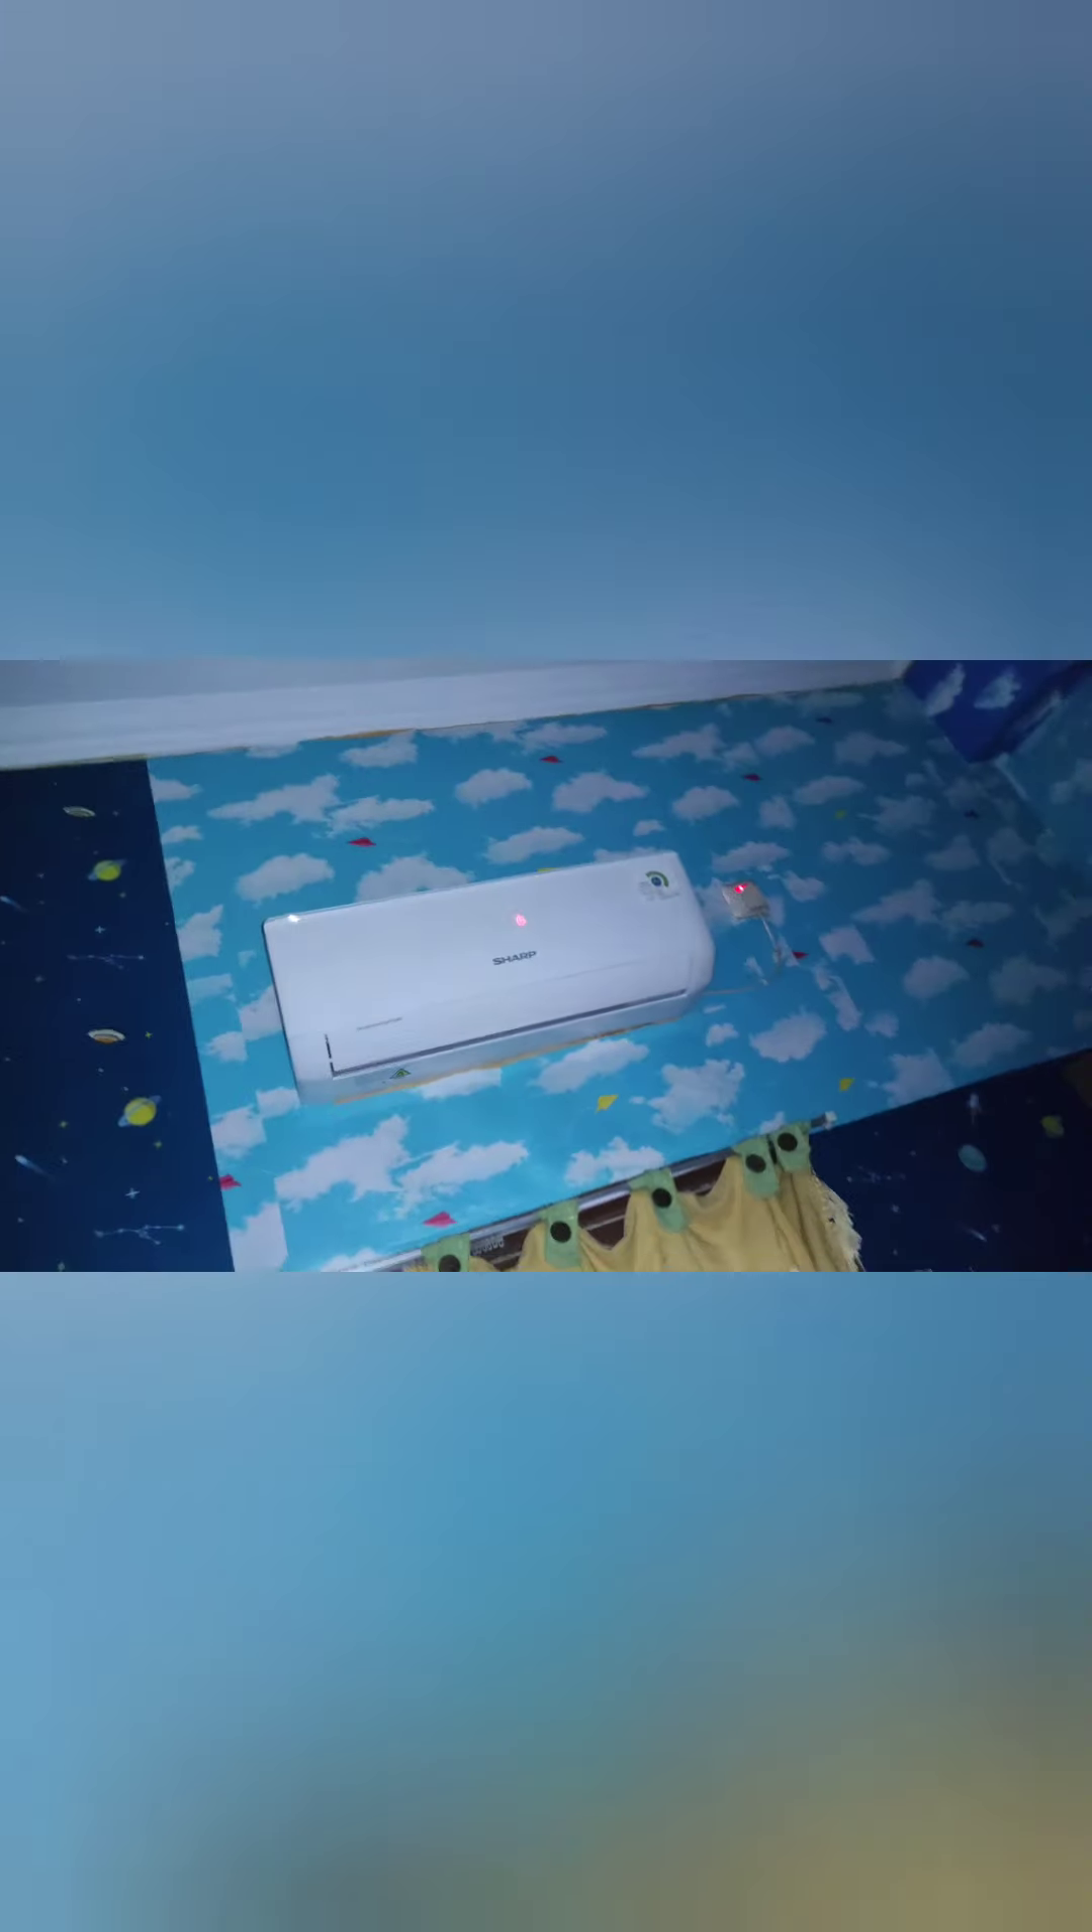Ini AC udah terpasang itu indikator bahwa power udah masuk.